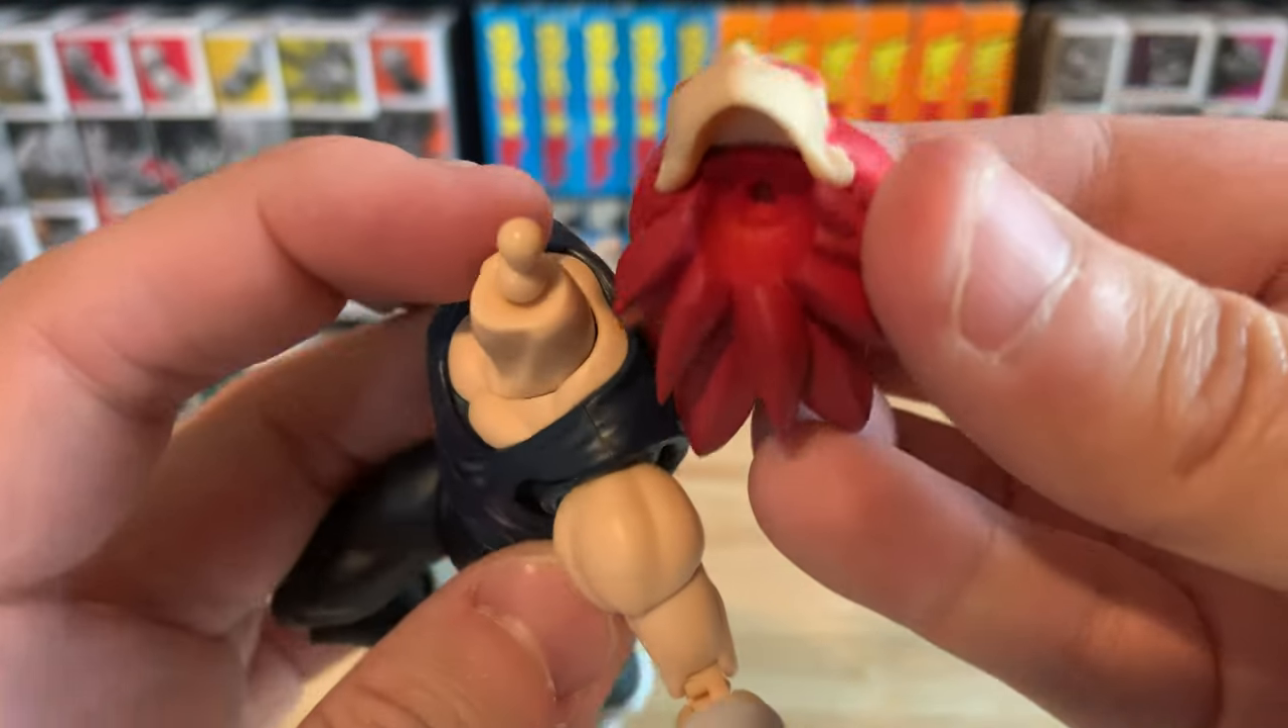You can see the peg is a lot bigger than the hole.